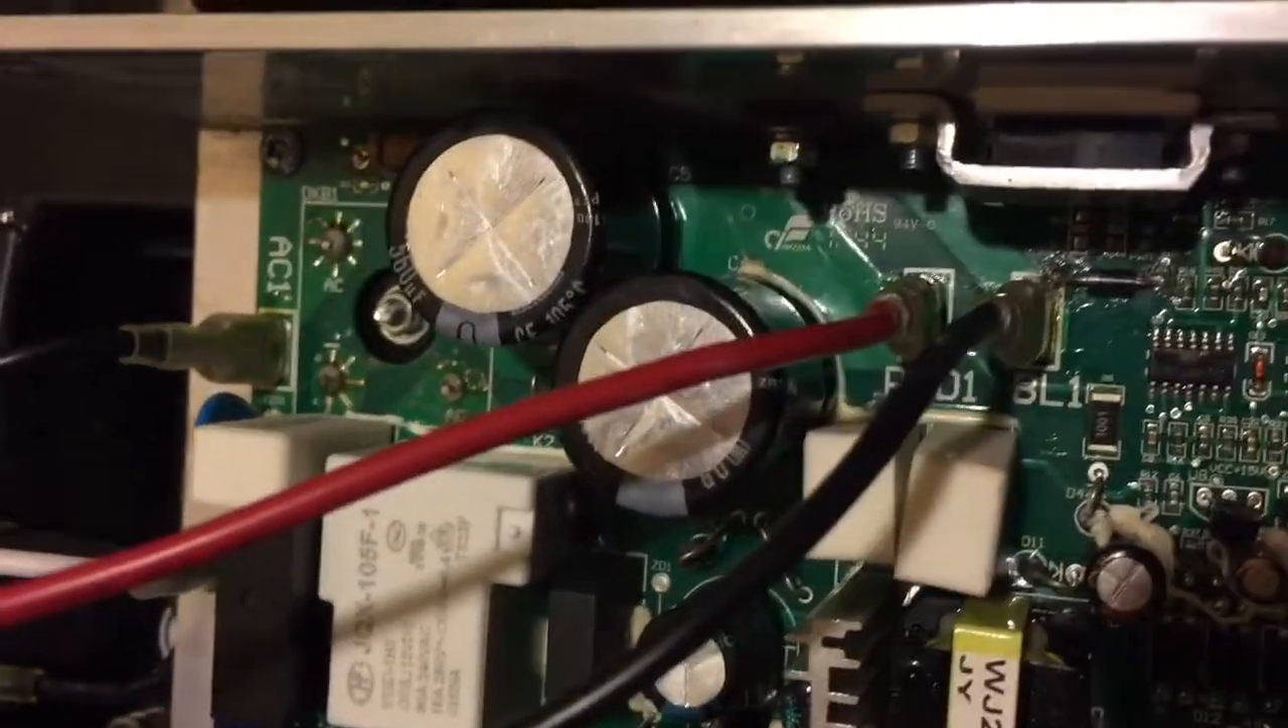And then there's the two leads for the motor. Um, there's a red and a black. They're marked on the board that way. So those are connected now.